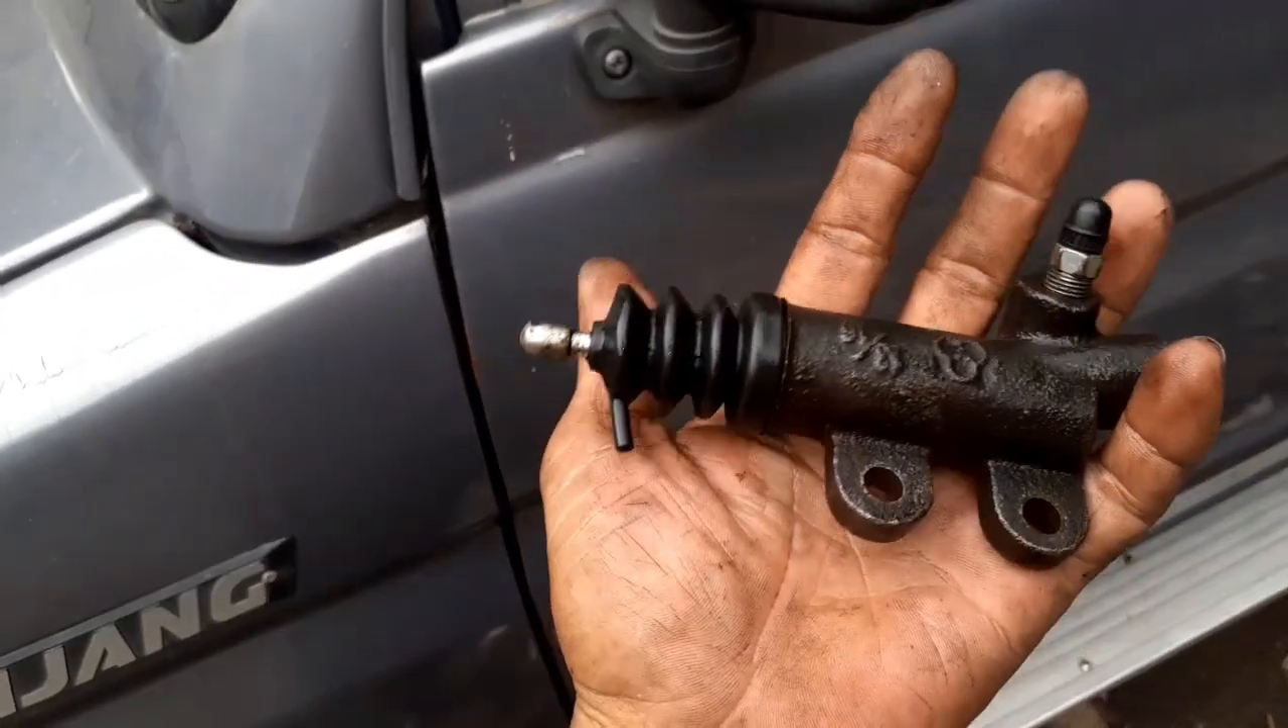Ini udah beres sudah kita pasang juga karet penutup debu di sini.